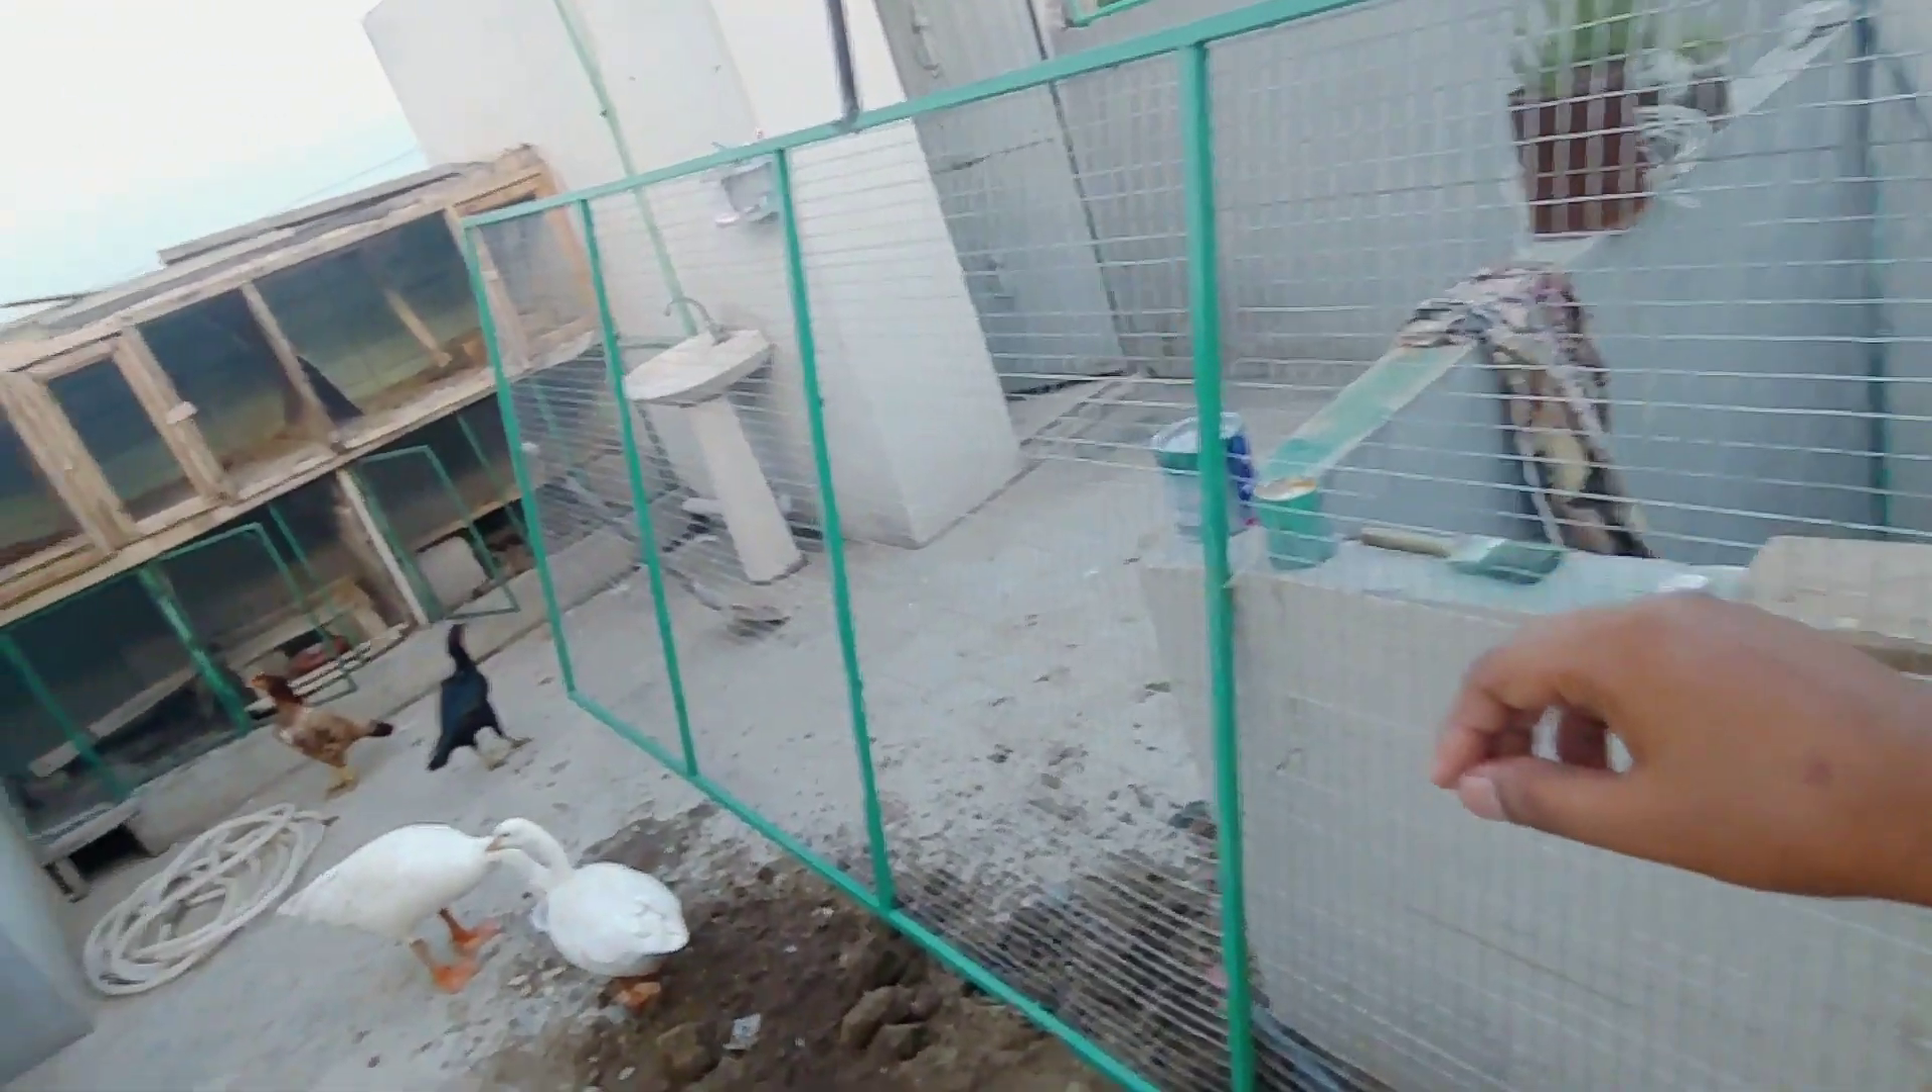دوستو ہمارا ایک فریم تیار ہو گیا اس کو جالی لگ گئی ہے۔